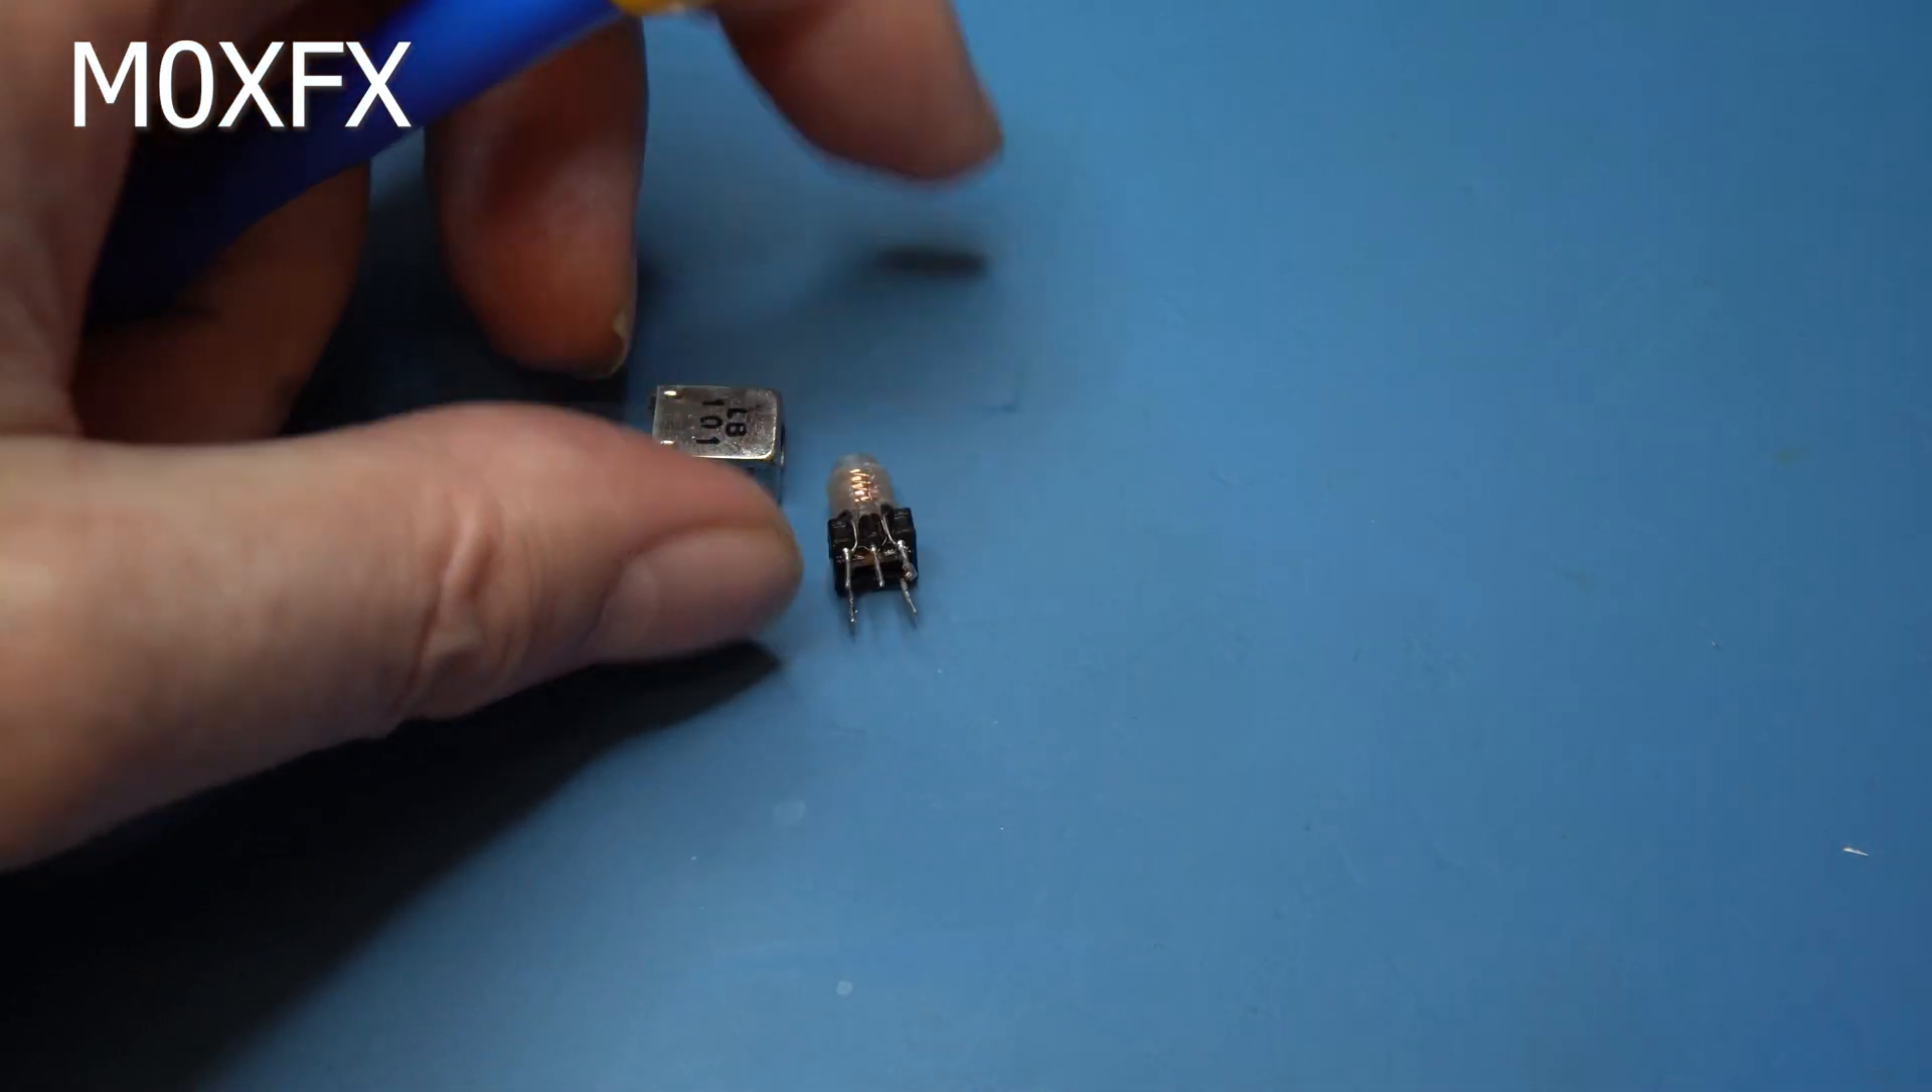This is the transformer that uh i've removed and i've taken it out of its um can.